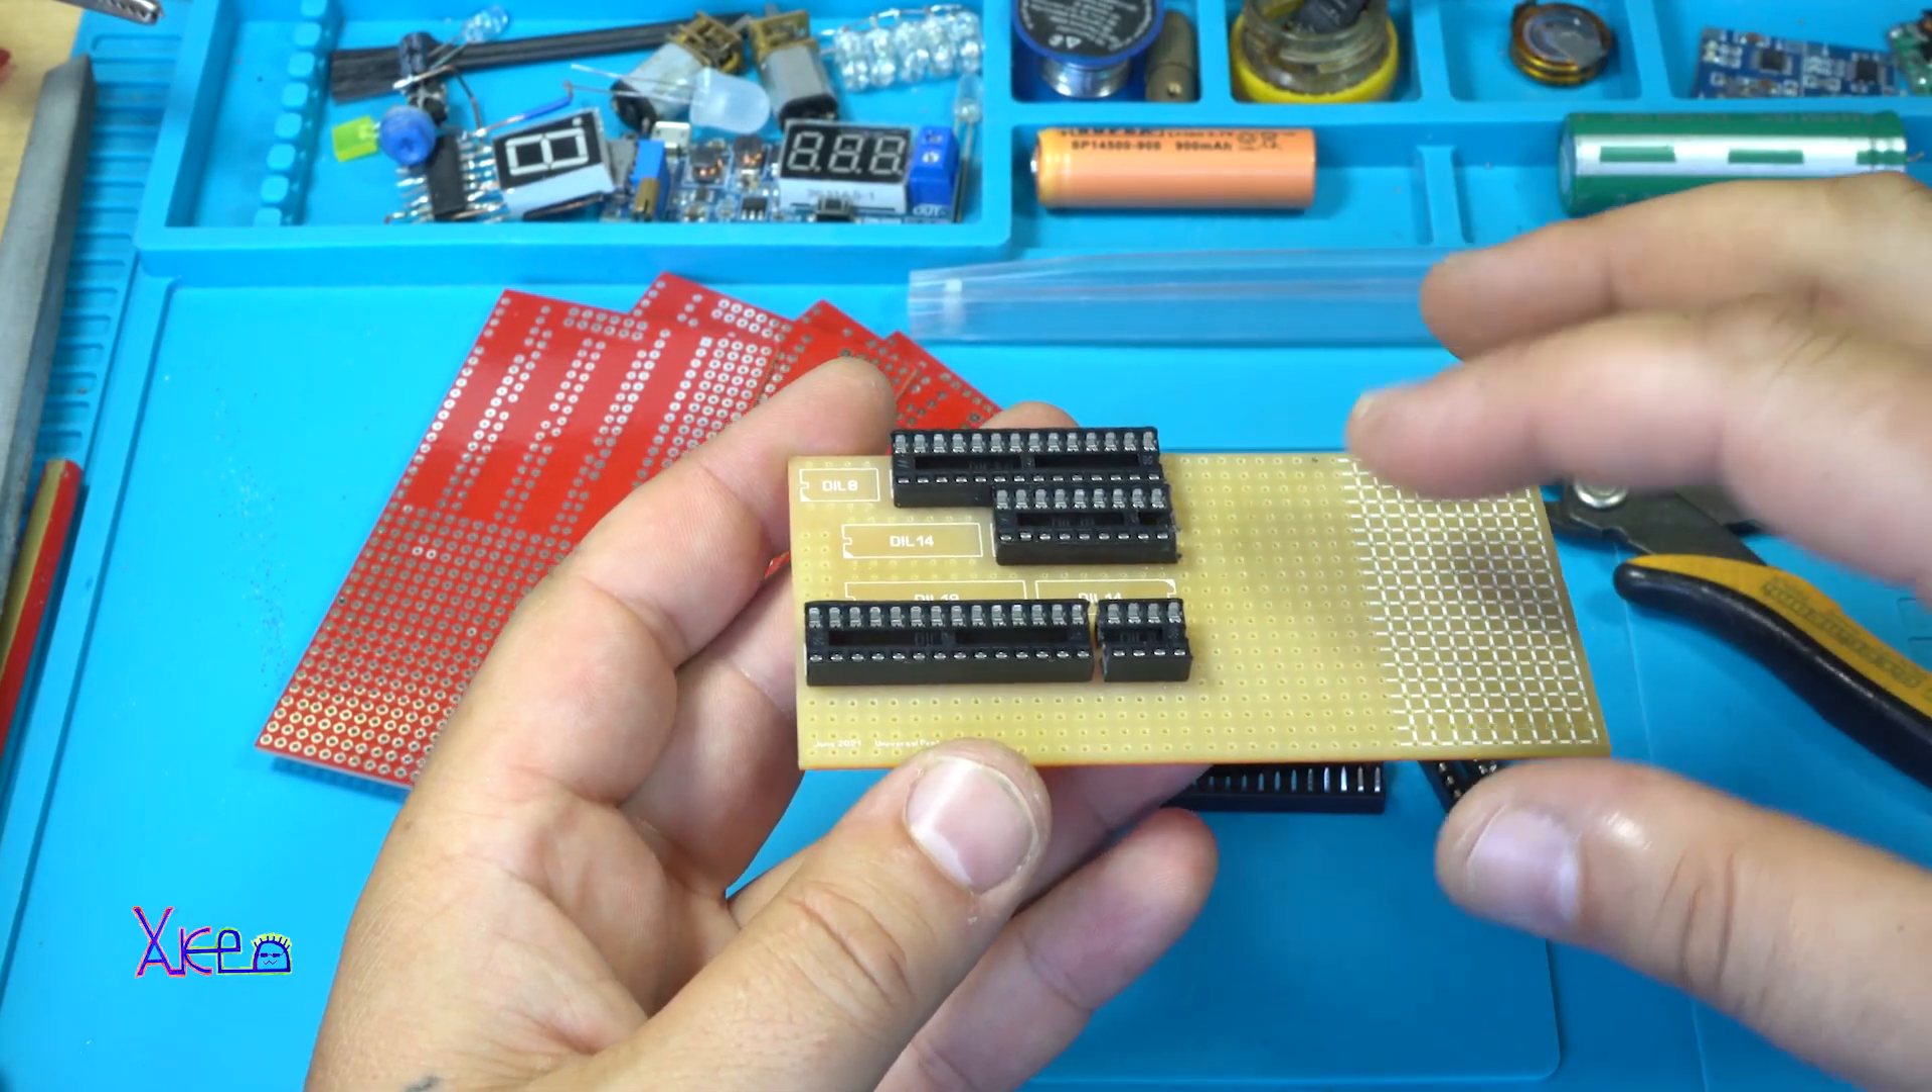So far, I have placed just the pins, the universal pins for integrated circuit and let's continue with other components.